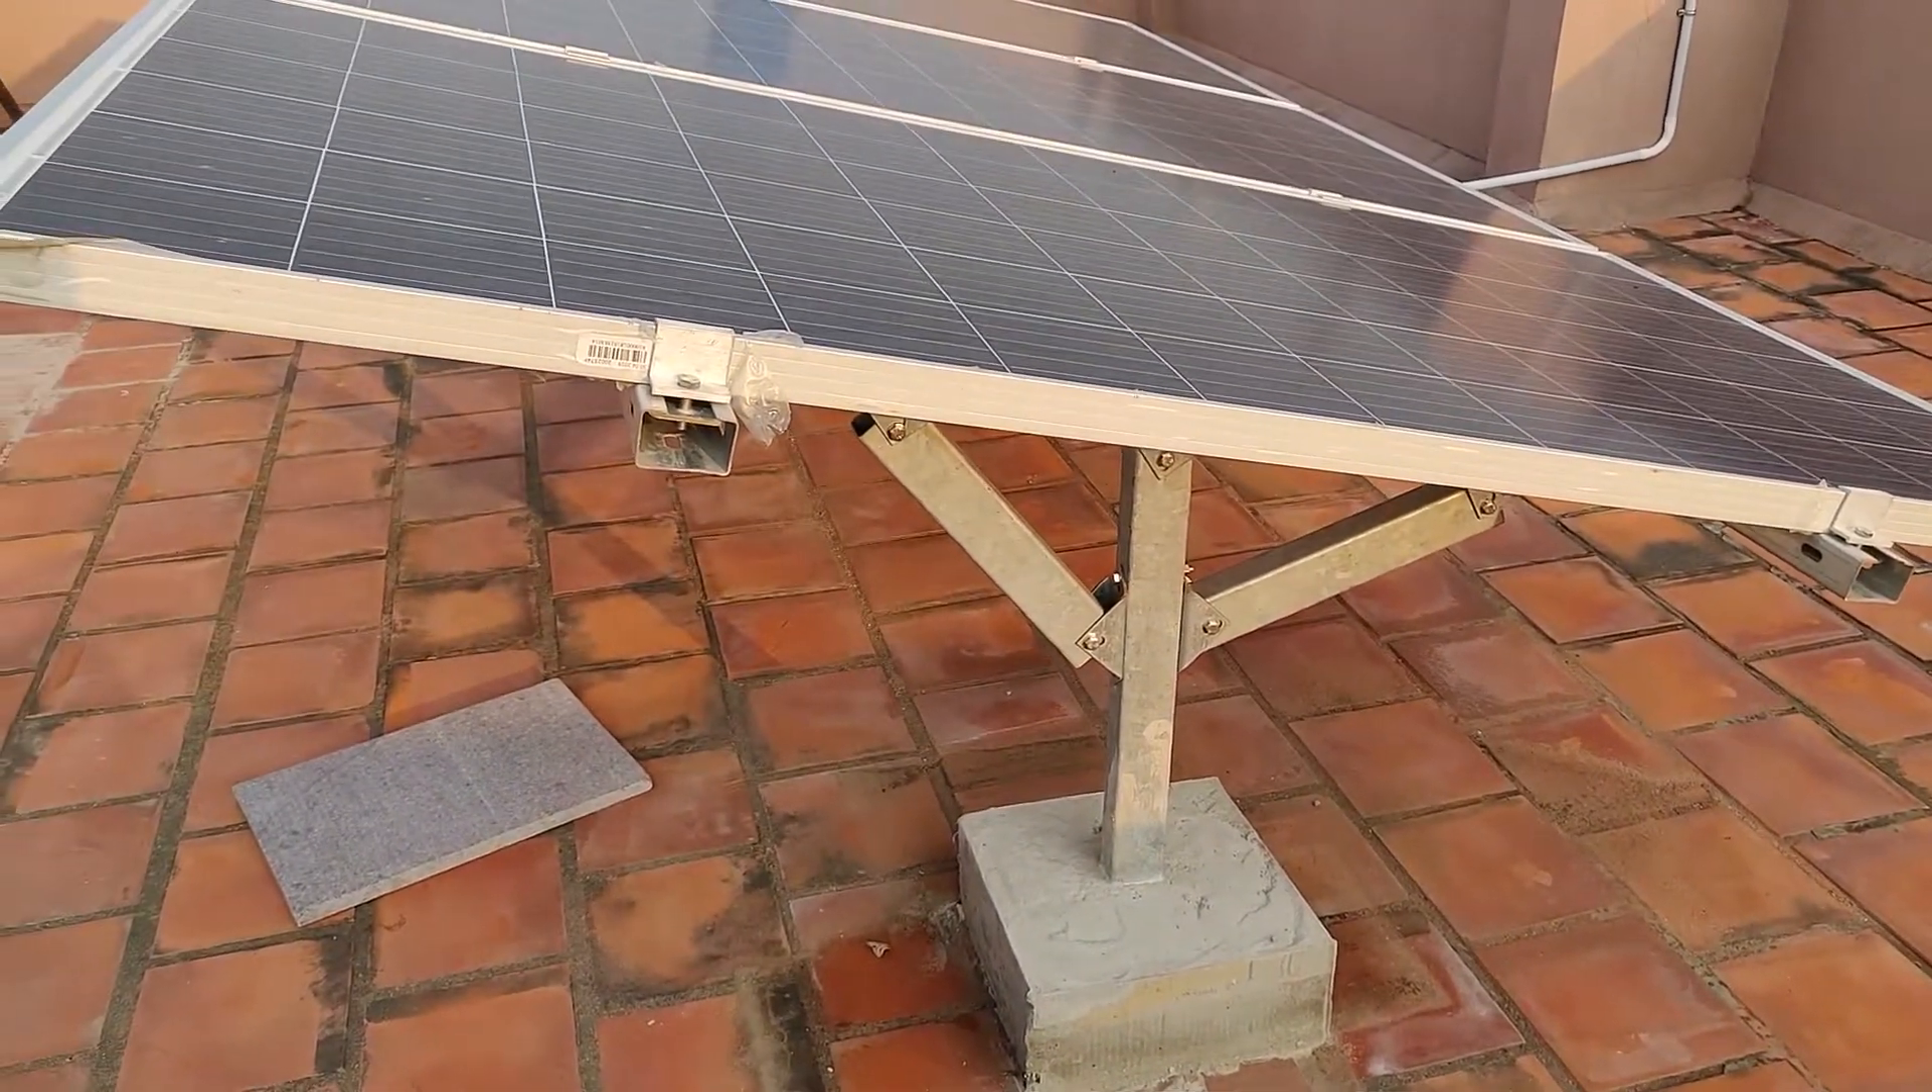So I have mounted the panels as well the panels are three panels each is of 325 watts so which is equivalent to 925 watt.